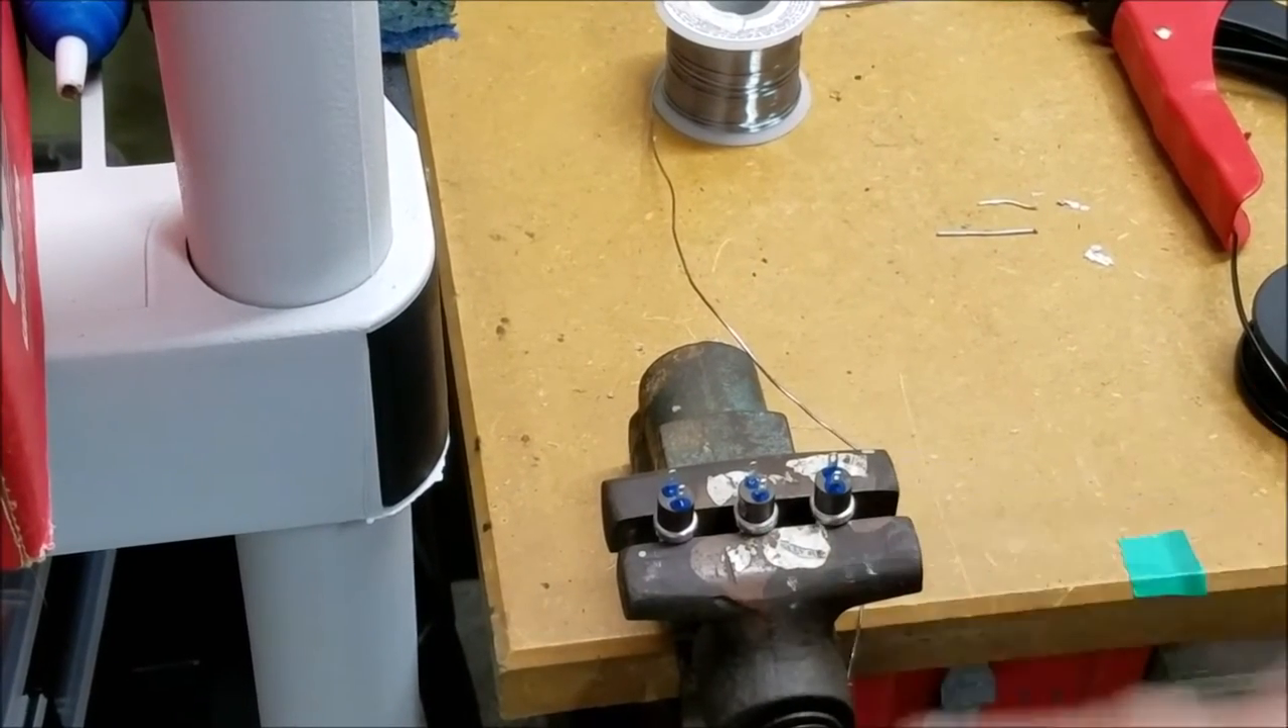And so what I've done is I've gone ahead and I set up the three switches that I'm going to use right down here and I'm just going to daisy chain from one to the next the ground.